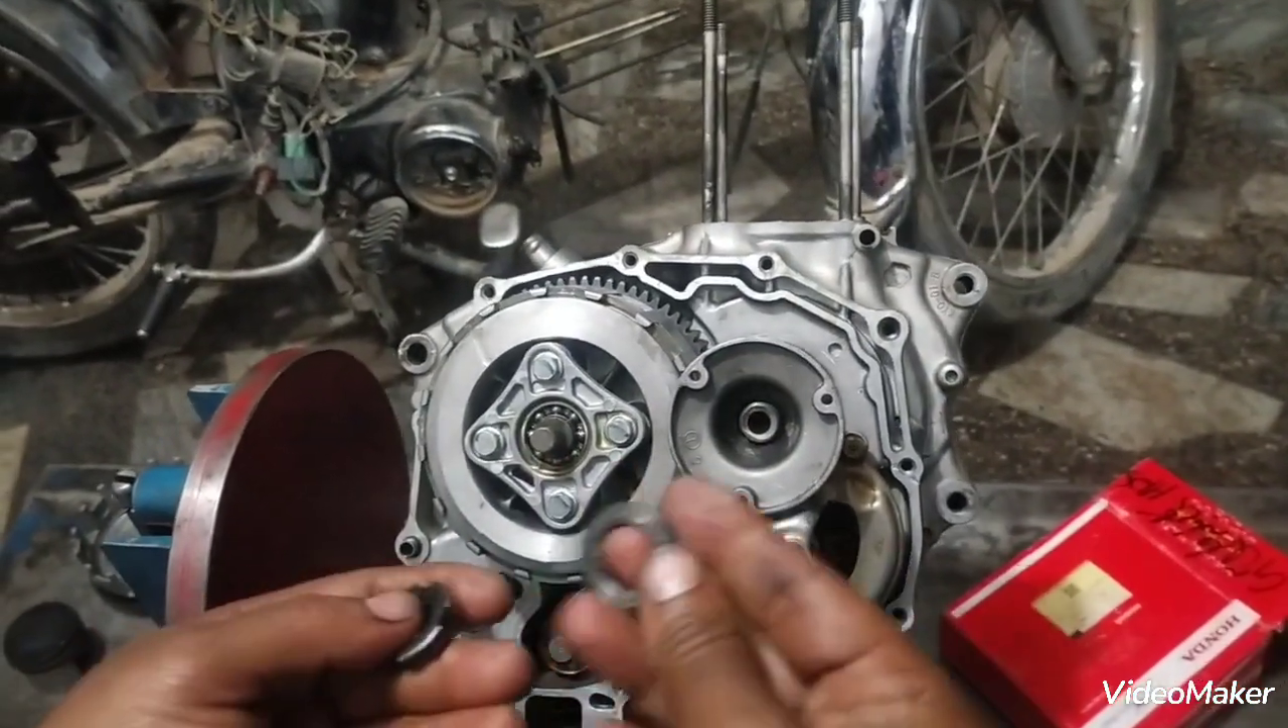تو اب یہ اس کا کلچ بکسا تو فٹ ہو چکا ہے۔